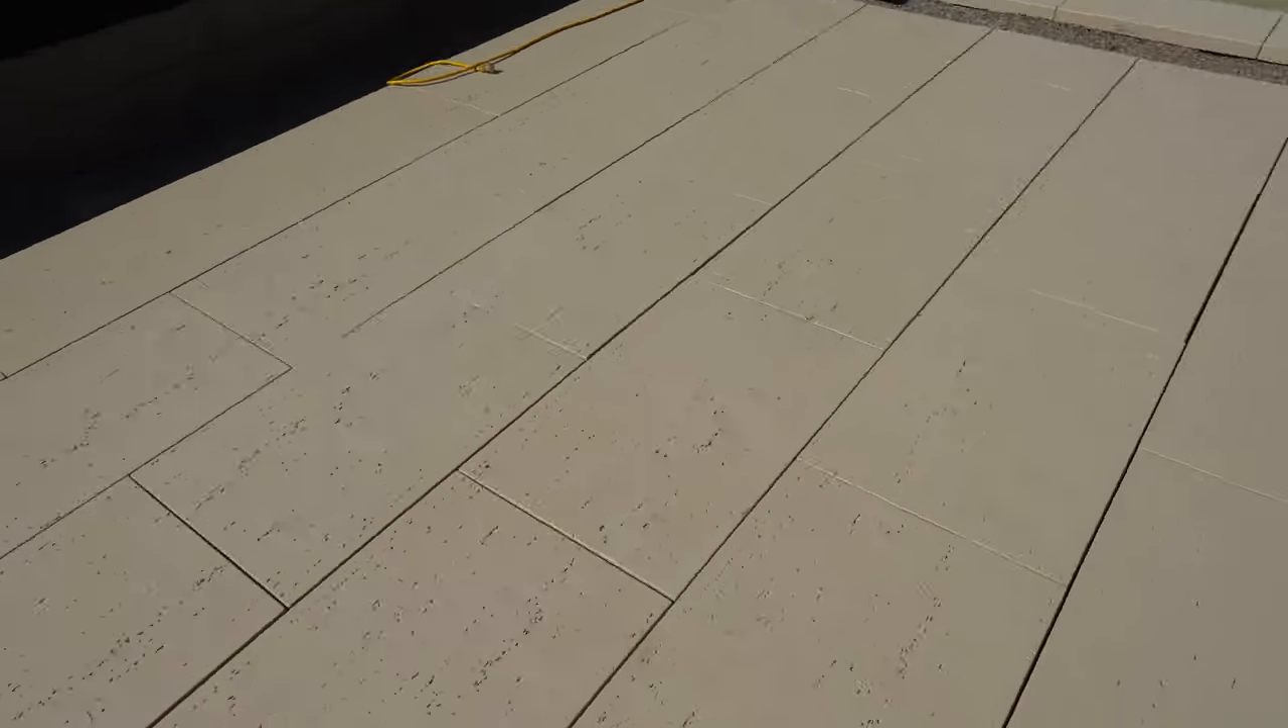We got all of our pavers down pavers are done over there as well.